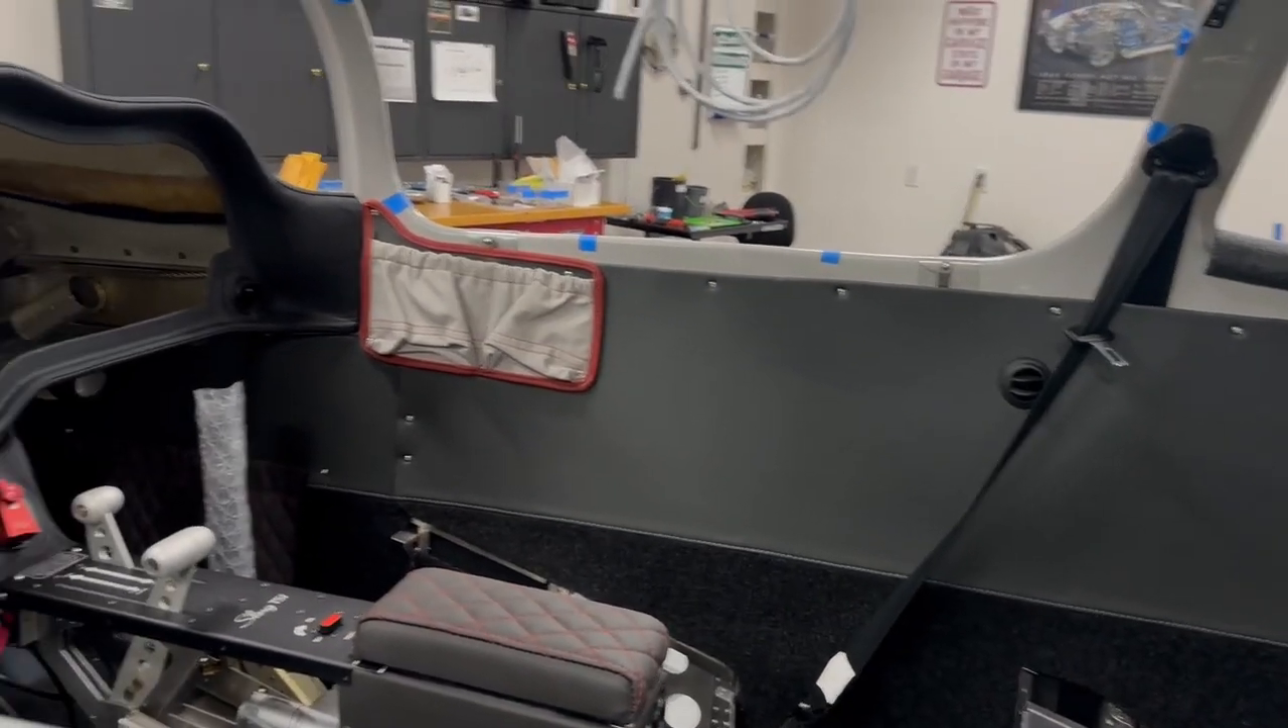I've been mocking up all the interior panels so I have all that done.